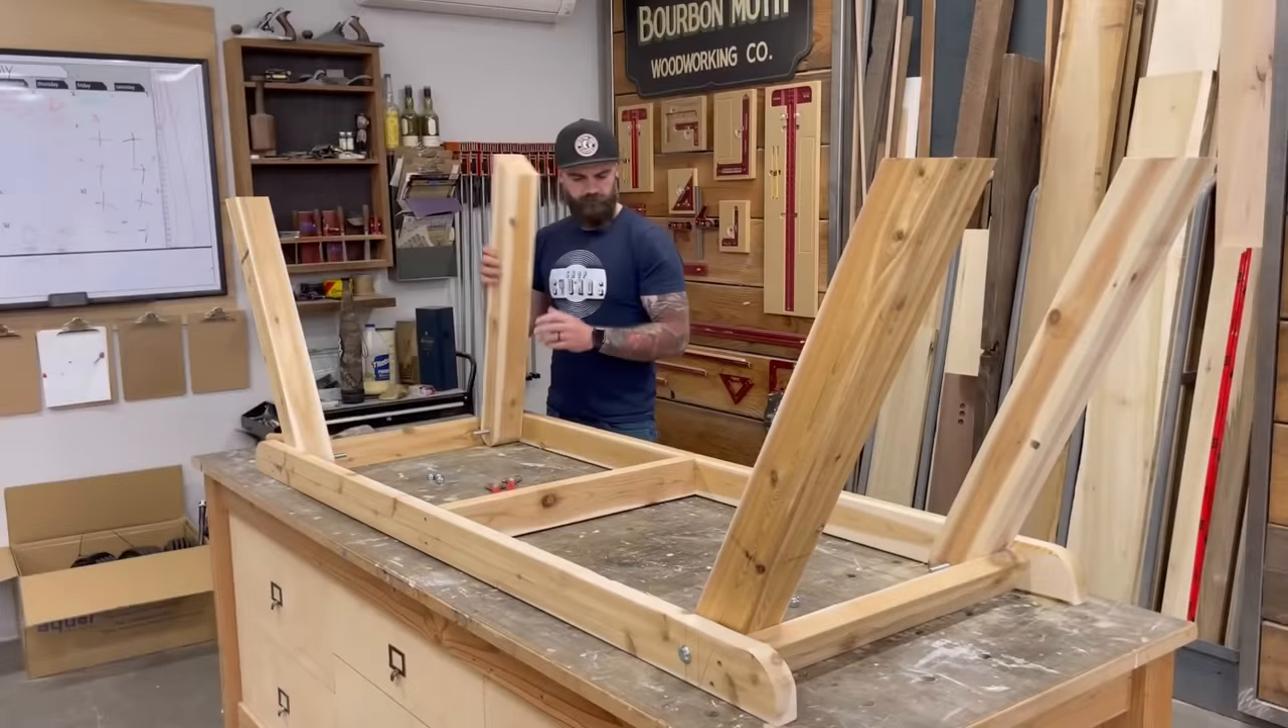A little pounding here, a little sliding there, and before long I had all four legs hooked on and they were rotating very nicely.